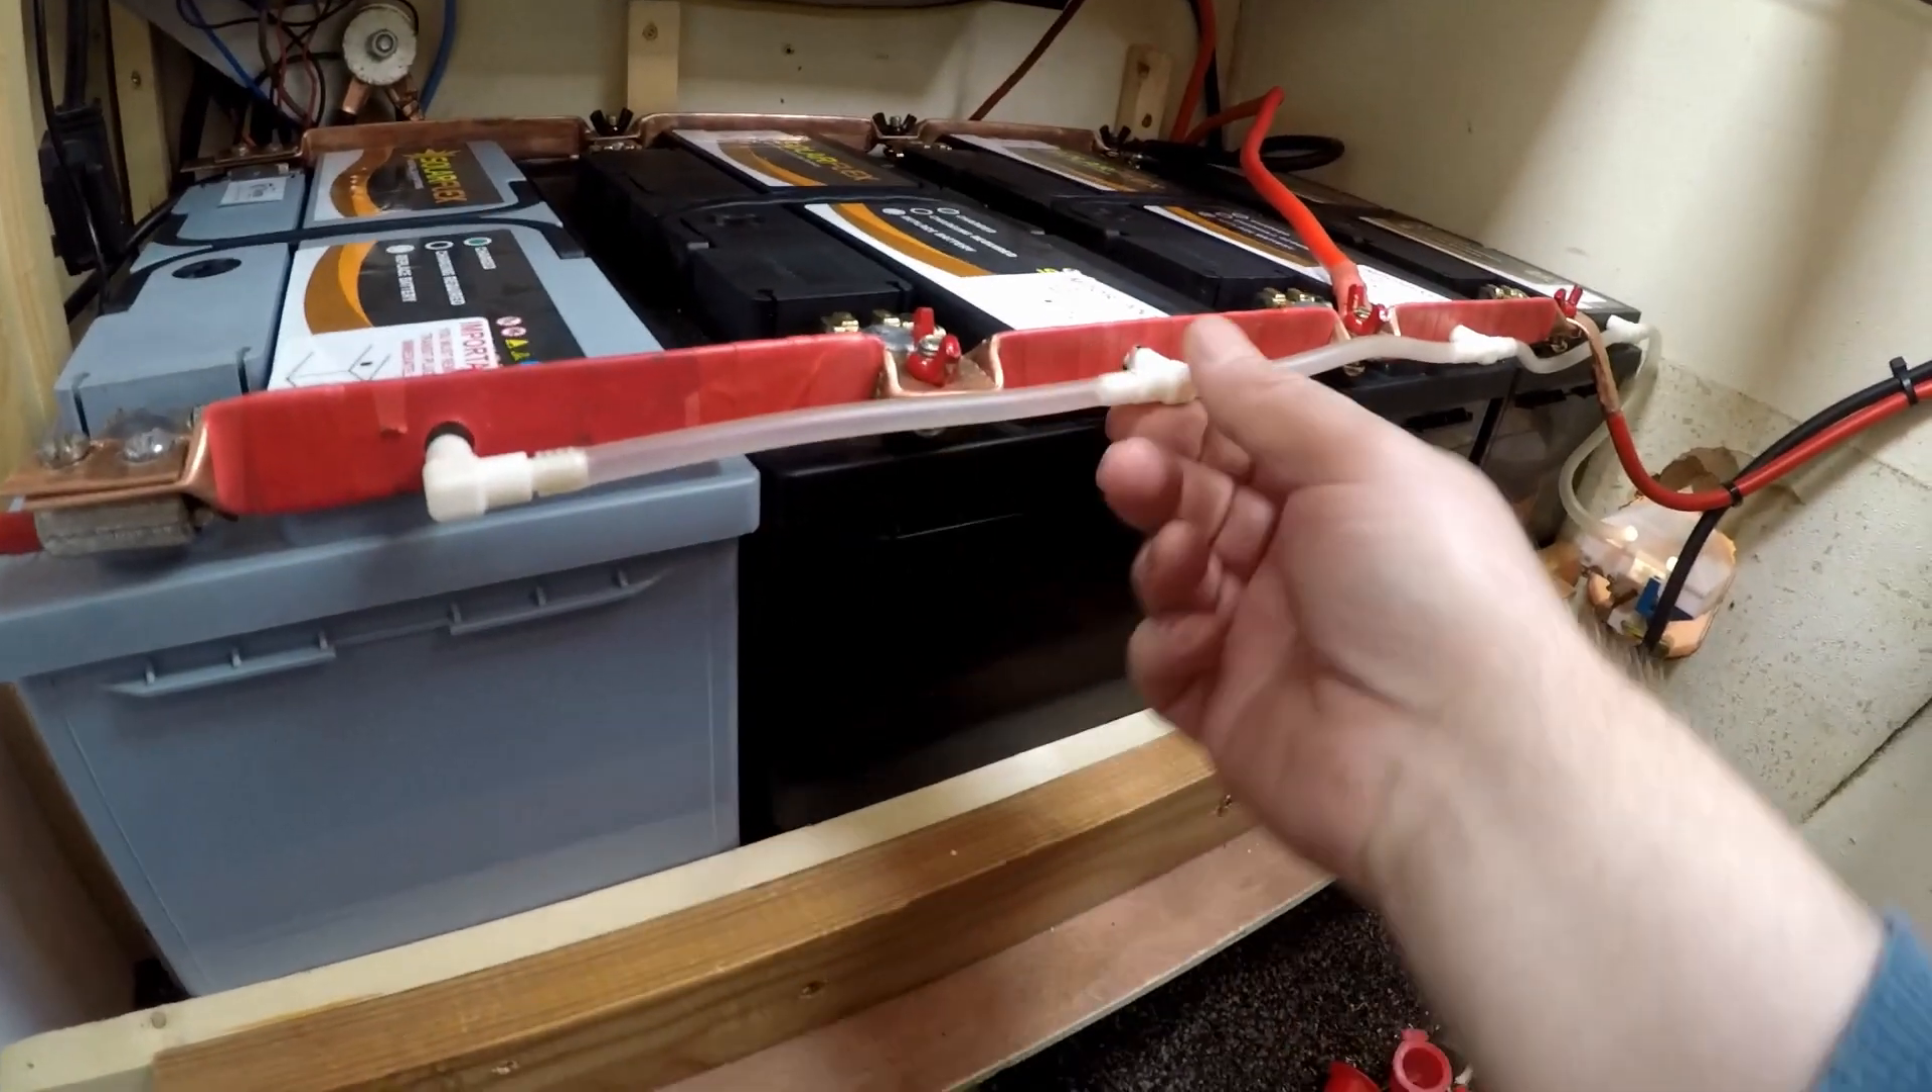All right I've got all my battery vent pipes on.